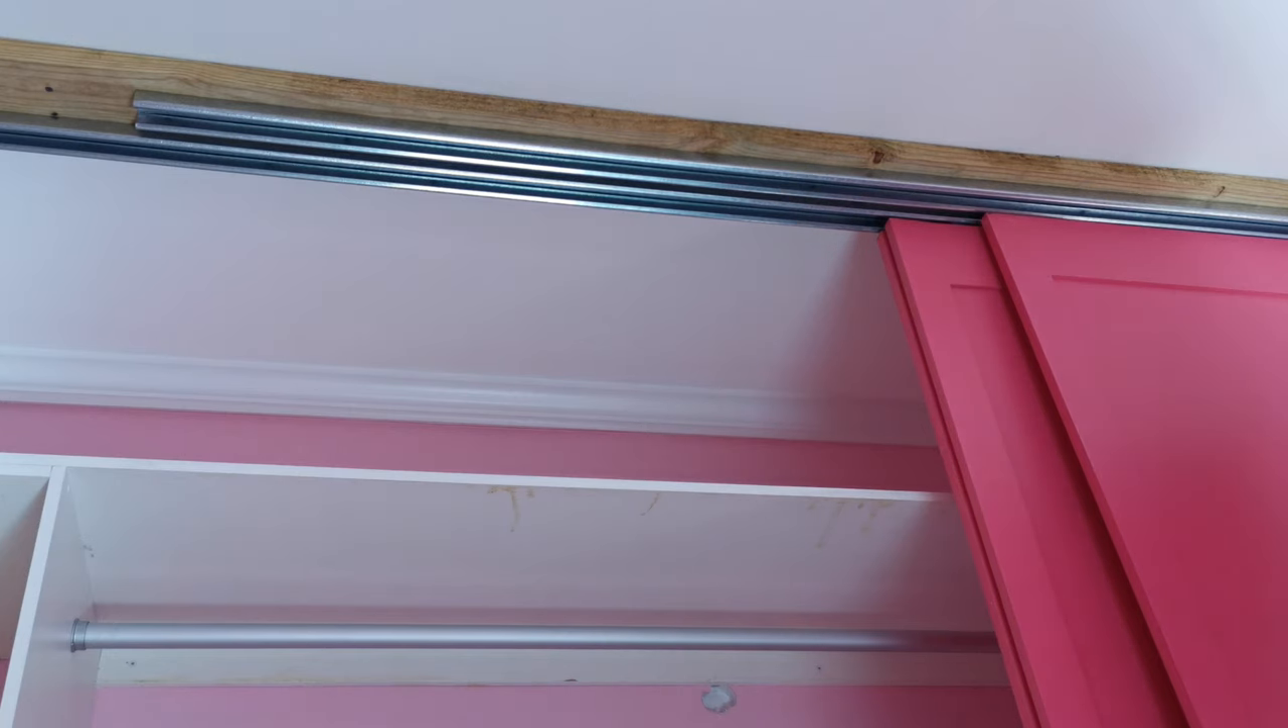I already have the doors. Already in place.